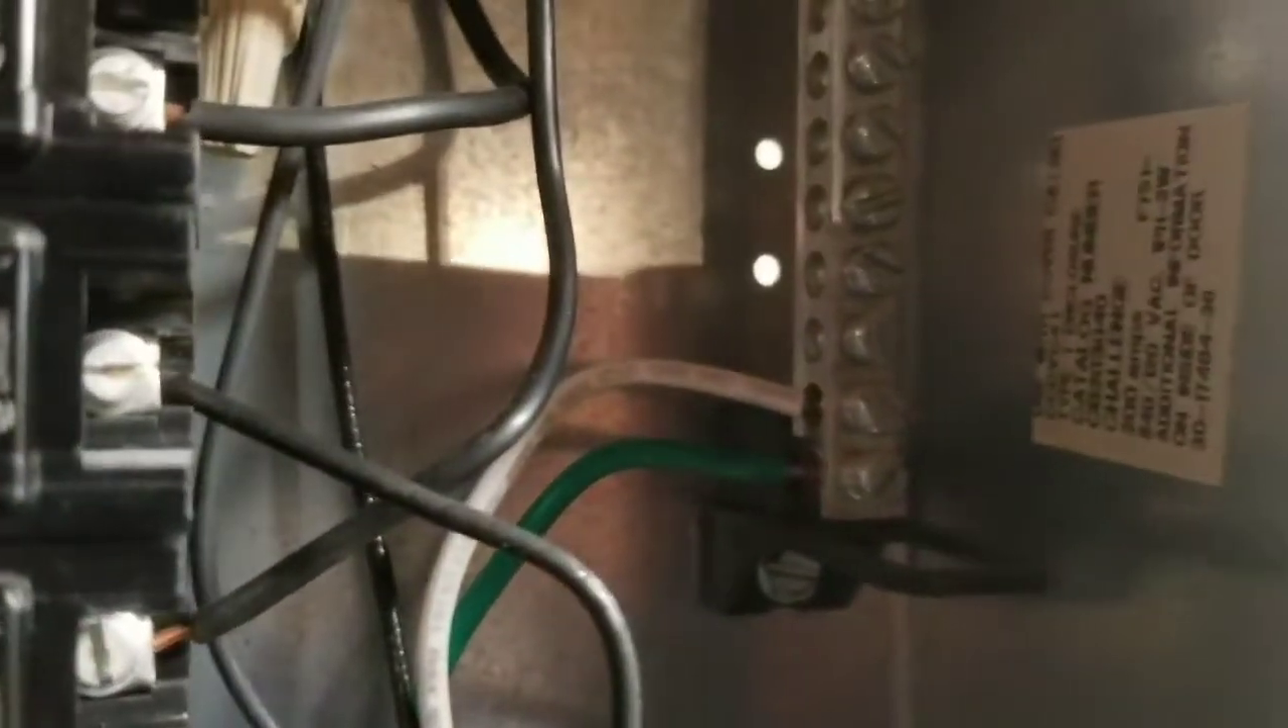I also took the neutral and ground and tied it to the neutral bus bar.